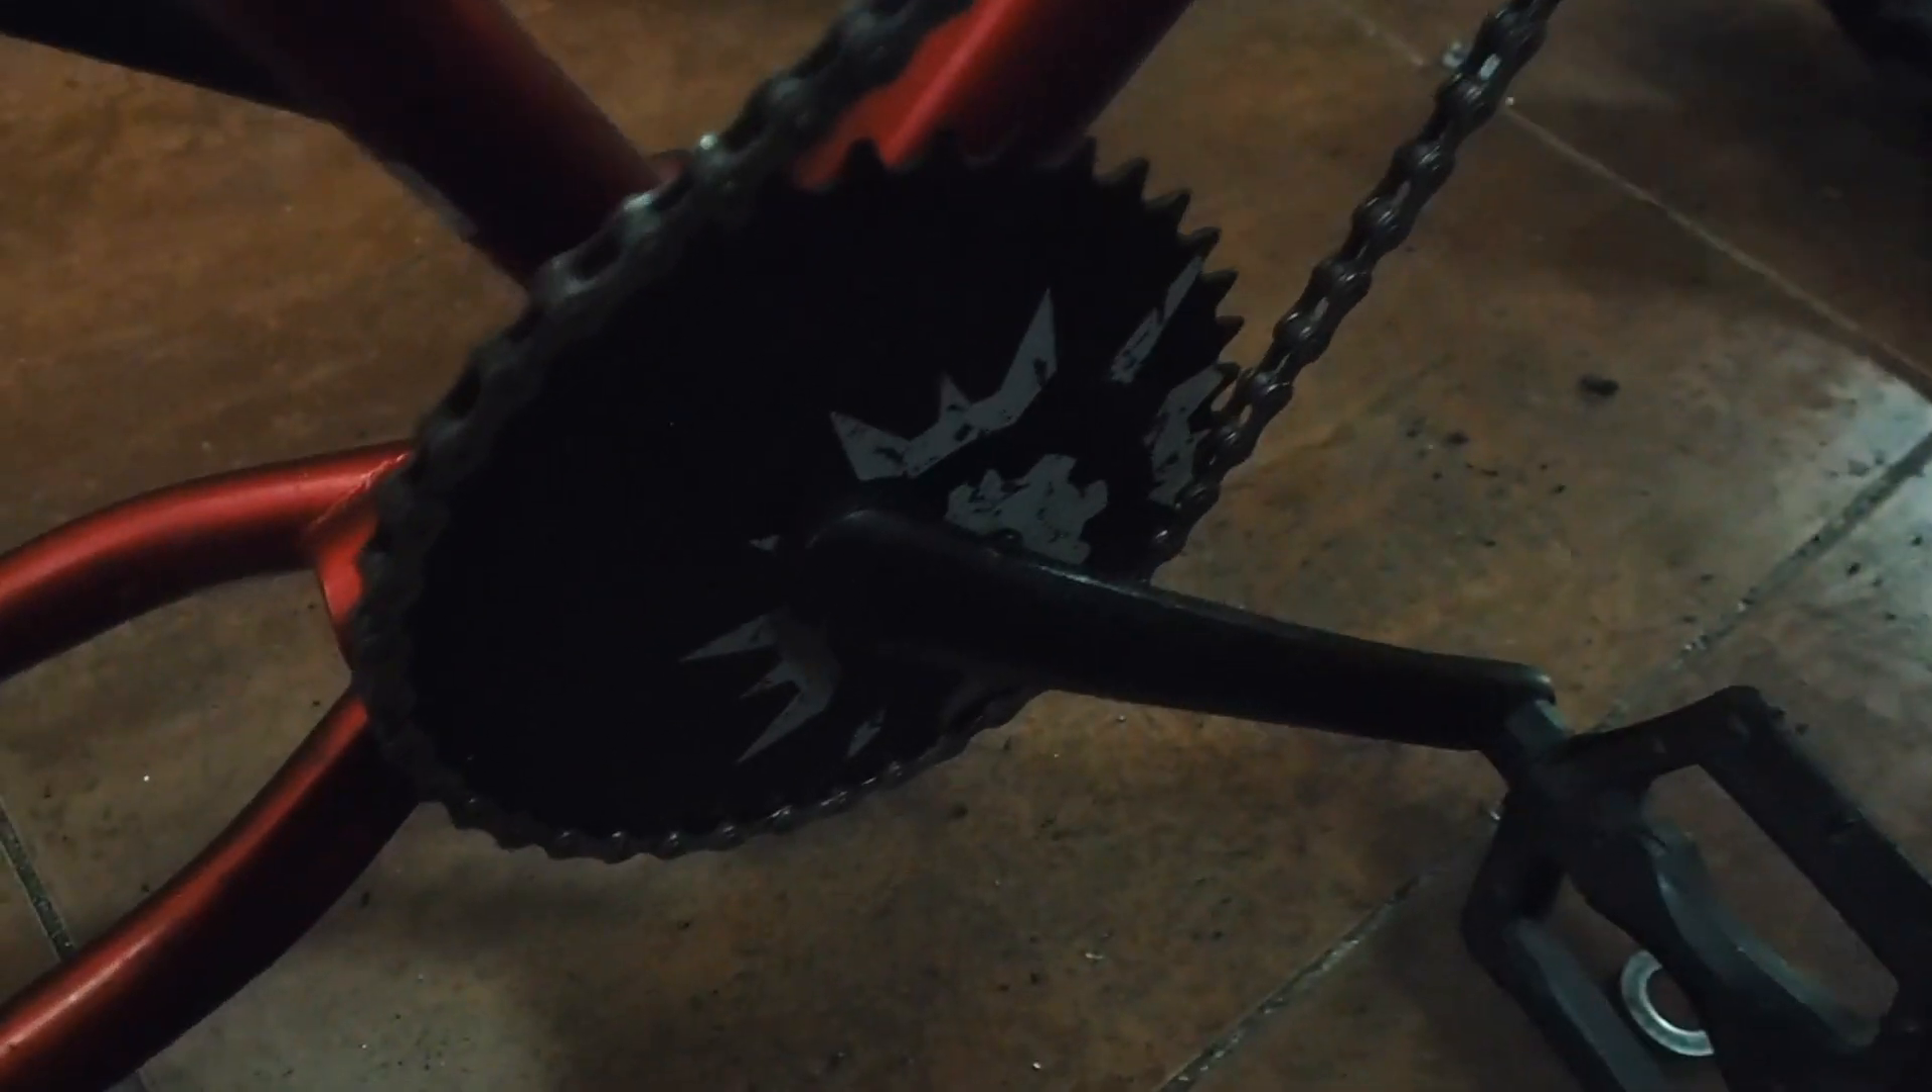He colocado ya la cadena también Que va aquí Al plato principal de la bici.